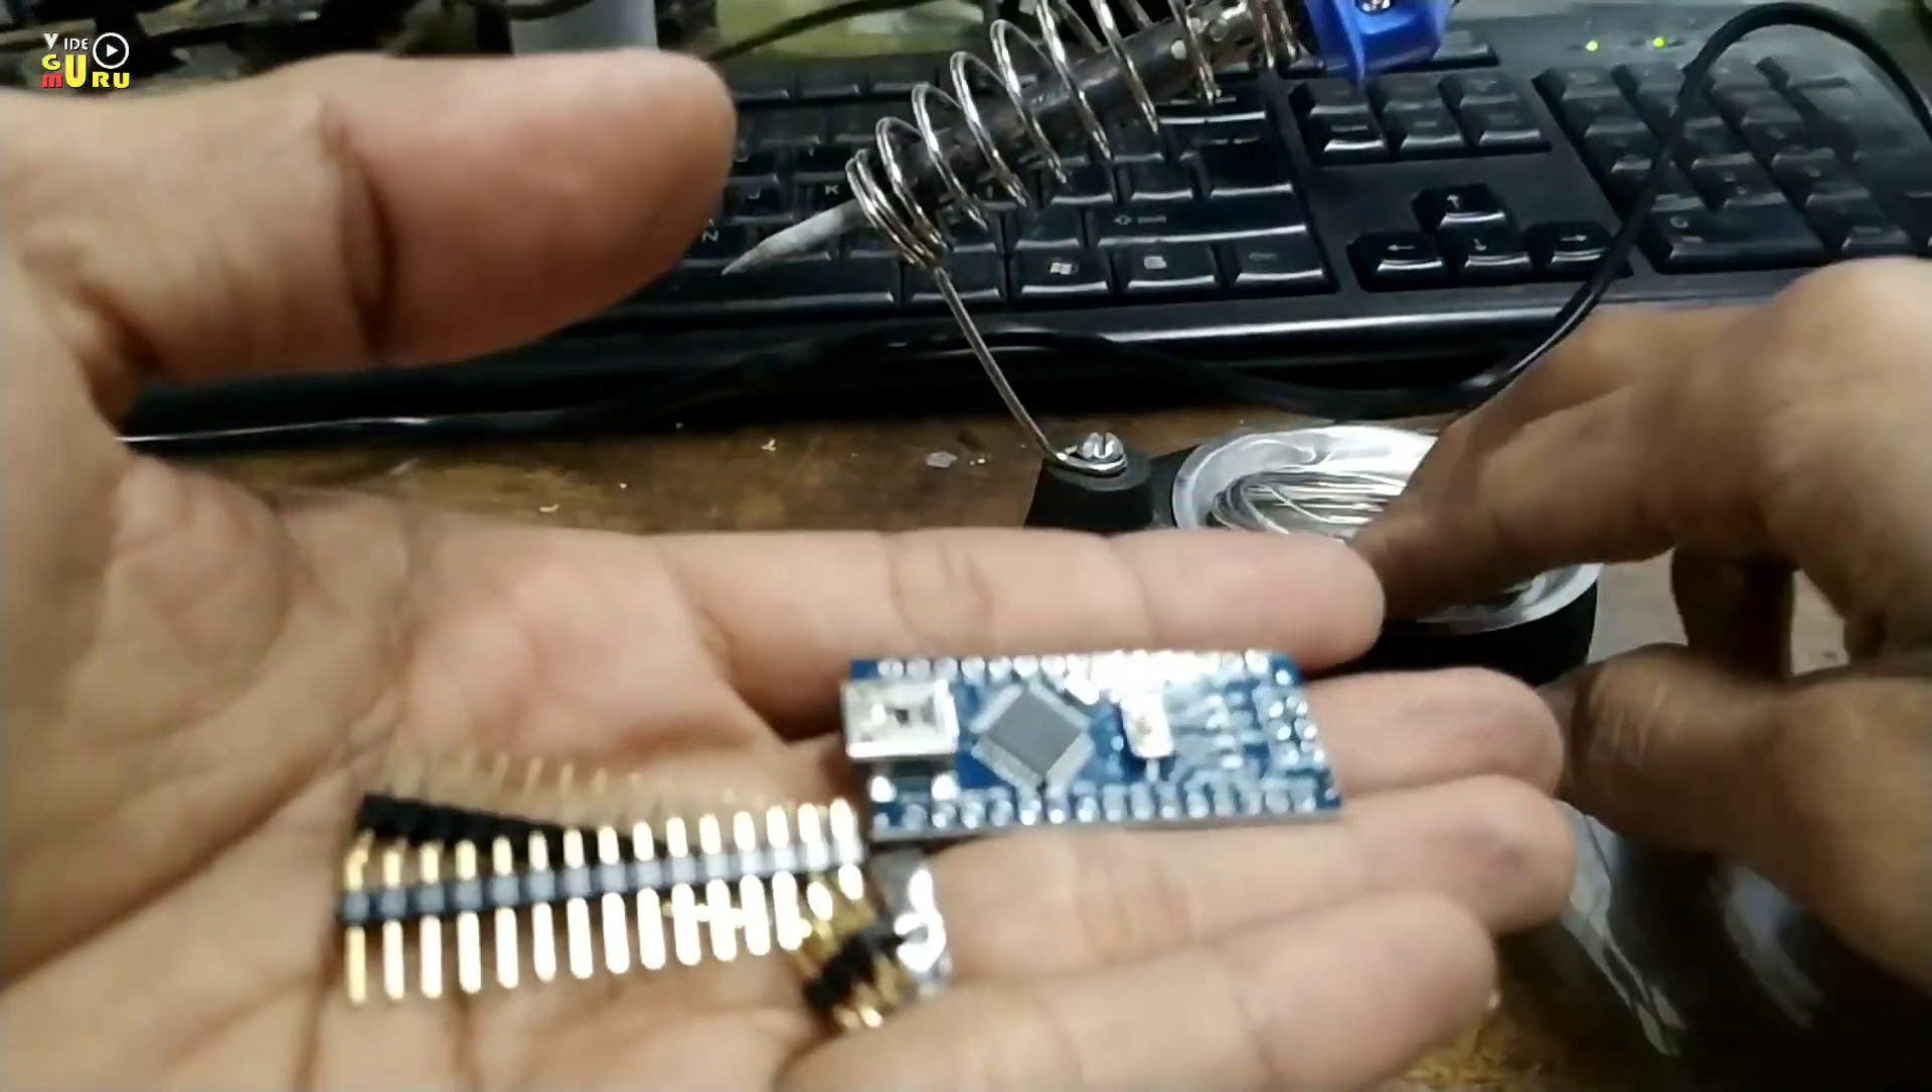Ya disini Arduino masih belum menyatu atau belum disolder.